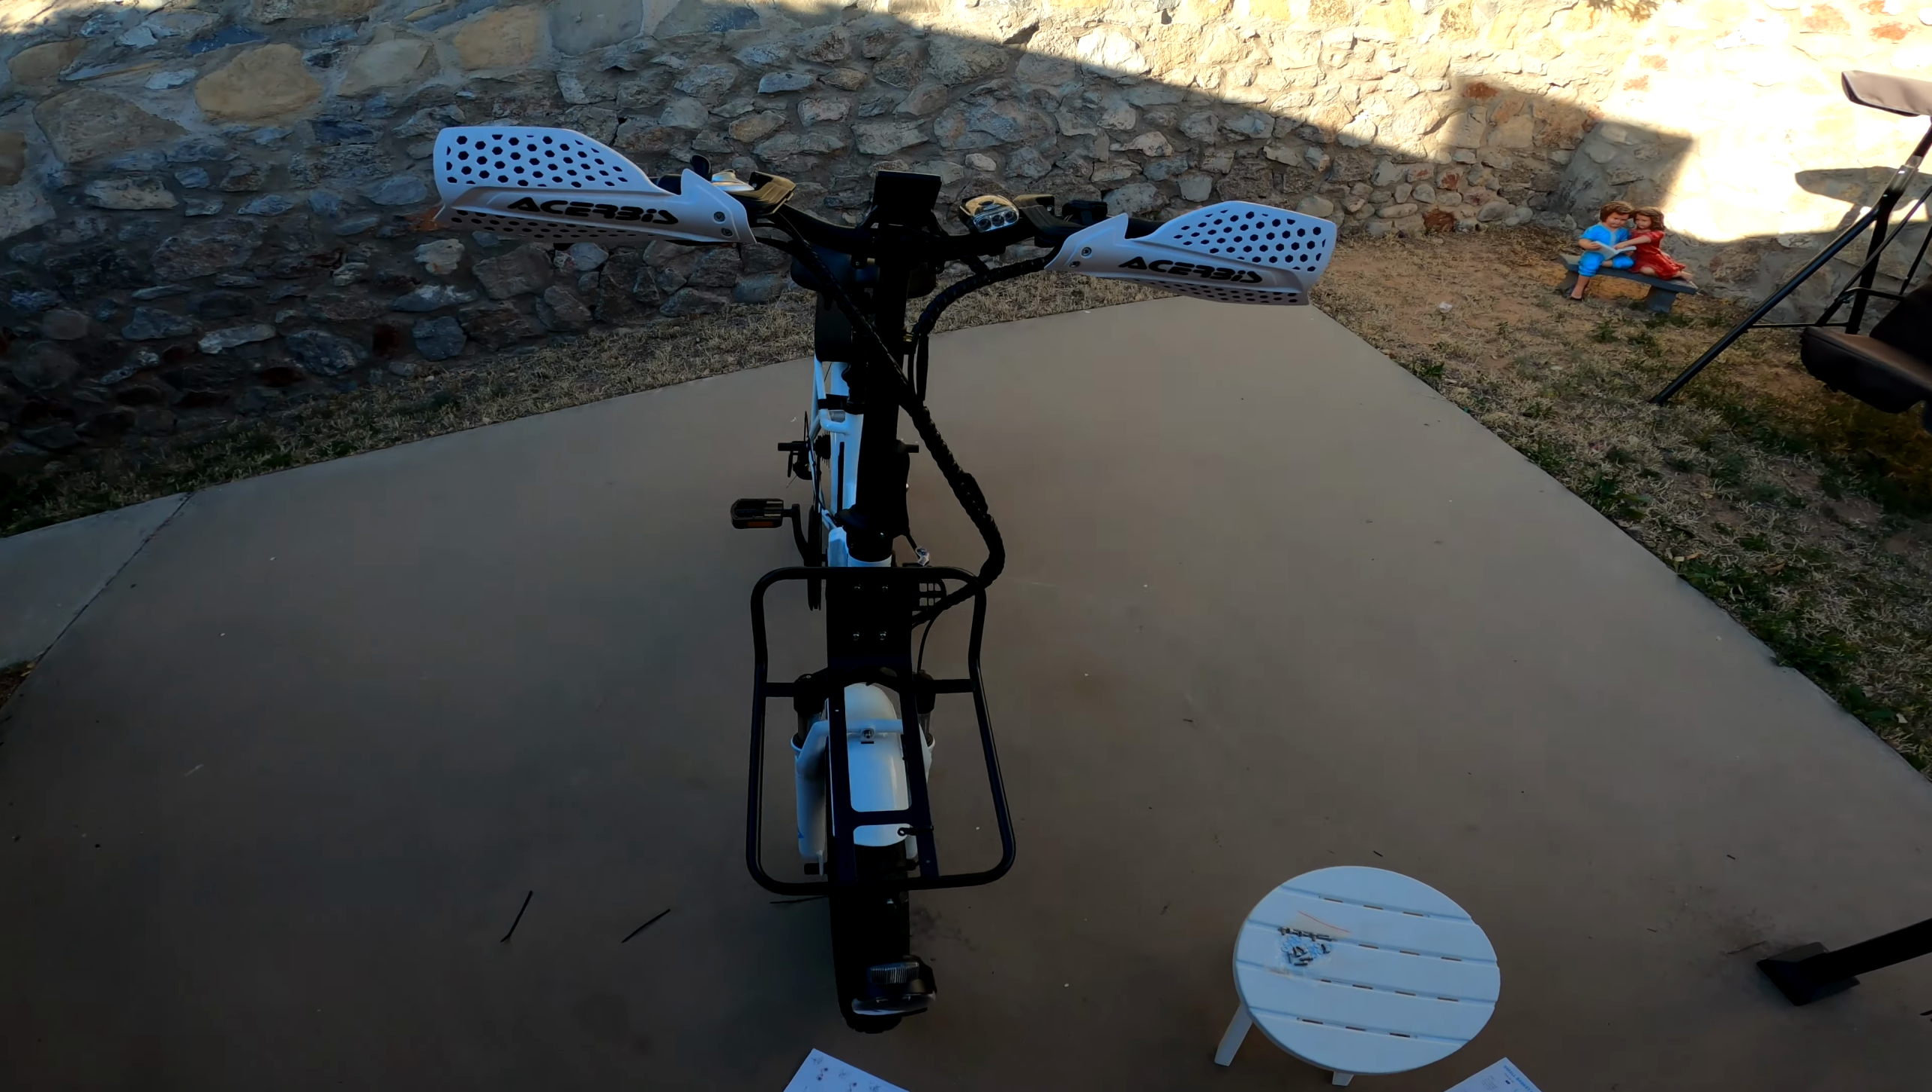Okay so that looks like that's the front rack mounted.